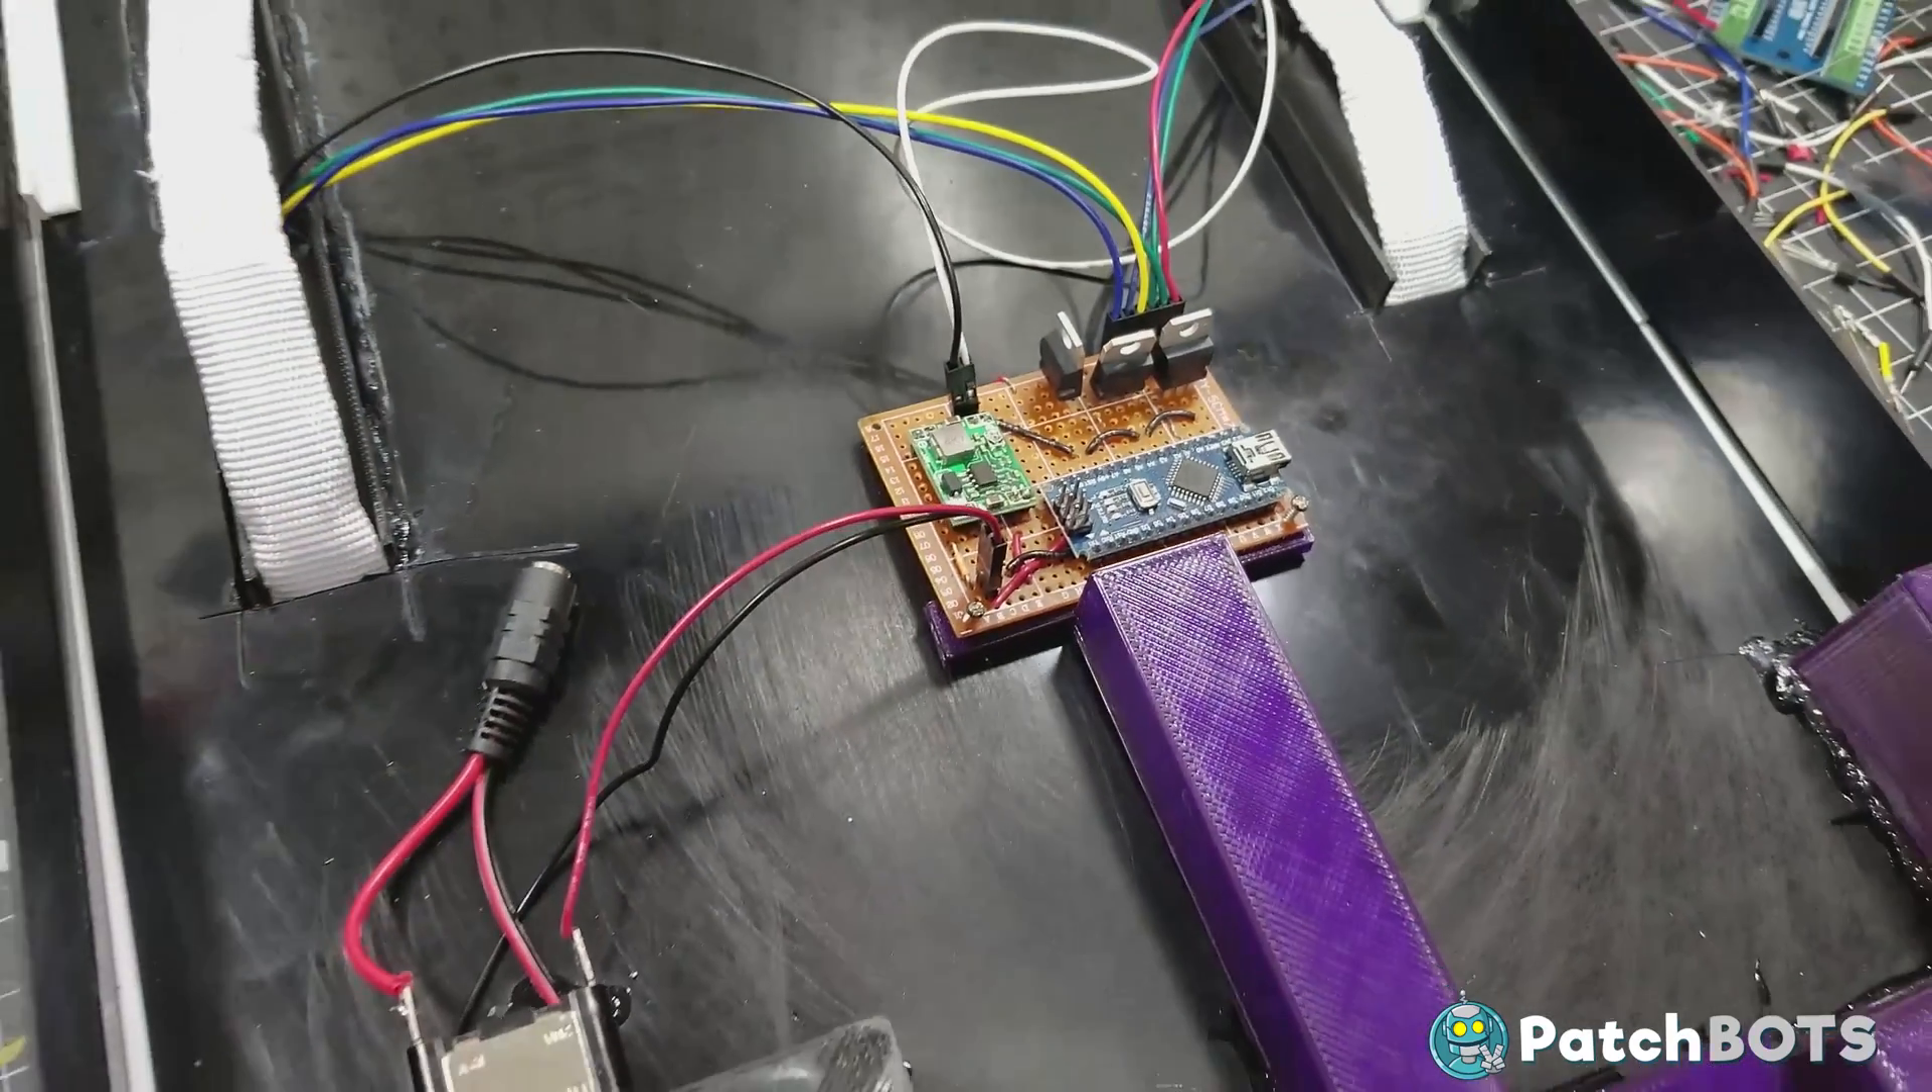Okay, I wired the board together and installed it onto the back of the sign.